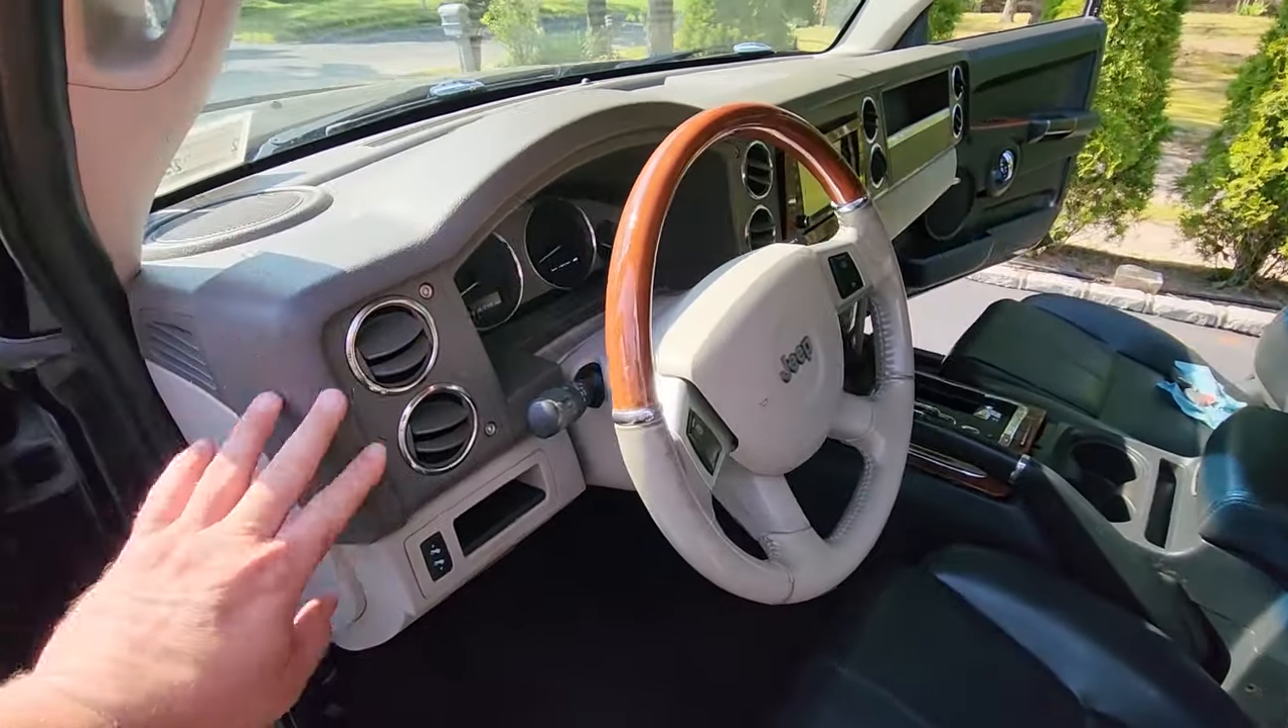We got the jeep commander gator almost done with its interior swap from taupe and khaki to black but we still have to do the dashboard.